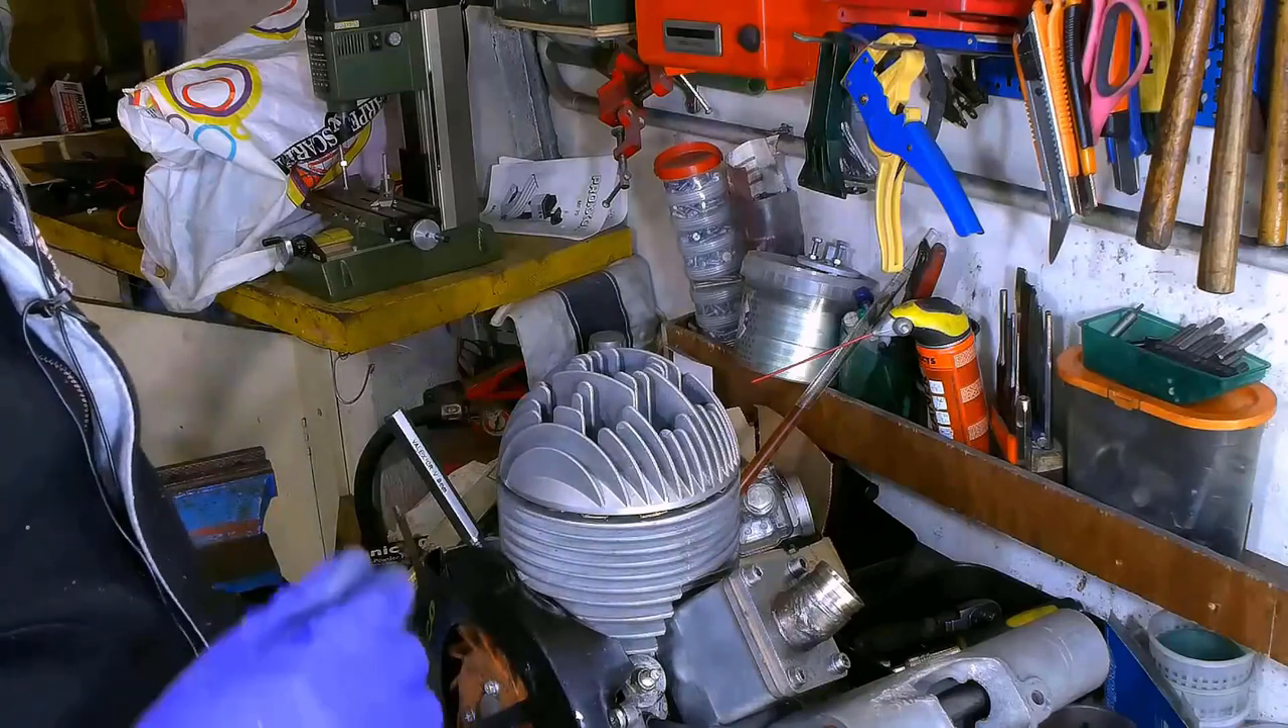We mounted back our head, so let's proceed with the measurements.